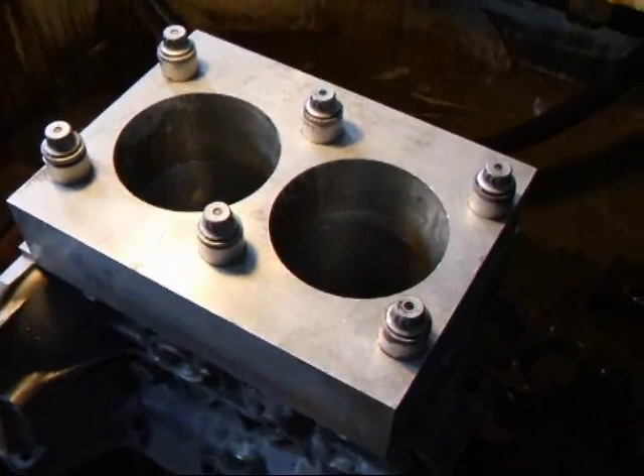Alright, I've installed the torque plate on top of this block and we normally do this with all the sleeves that we put in these because what it does is to simulate the stress of the cylinder head.